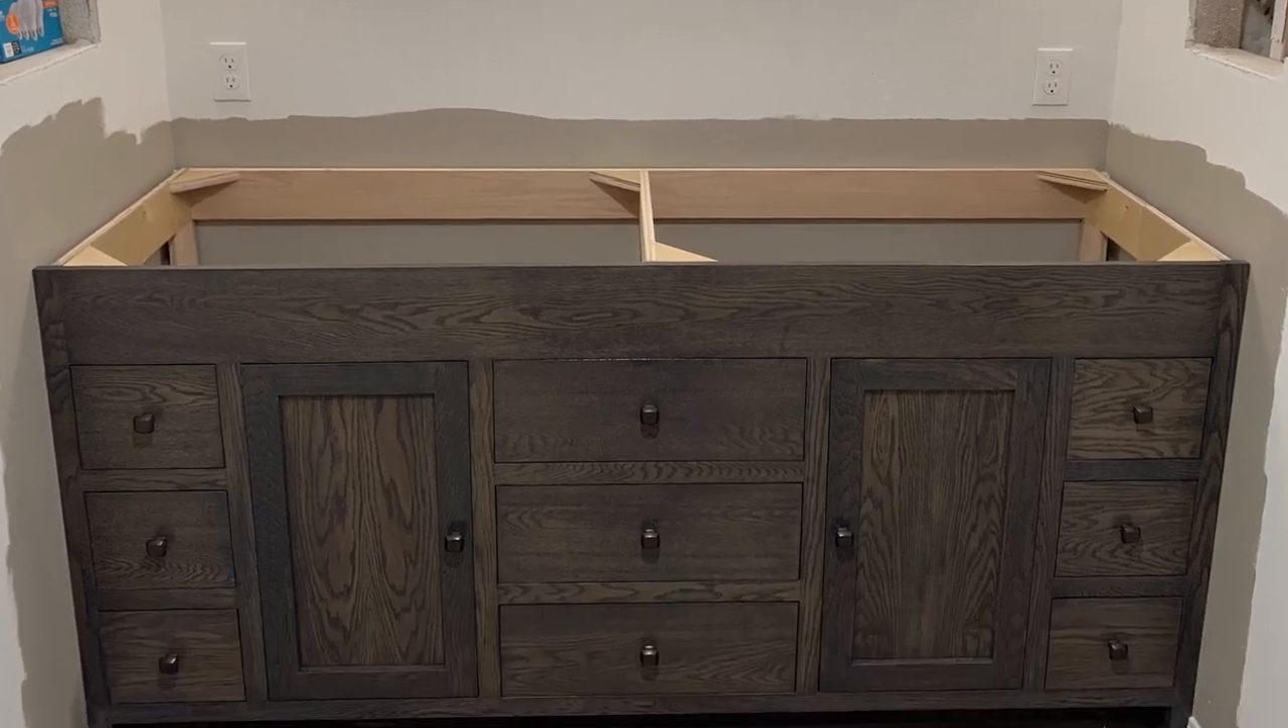With that complete, the vanity was carried upstairs to the bathroom that was being remodeled, where it fit into the space perfectly.